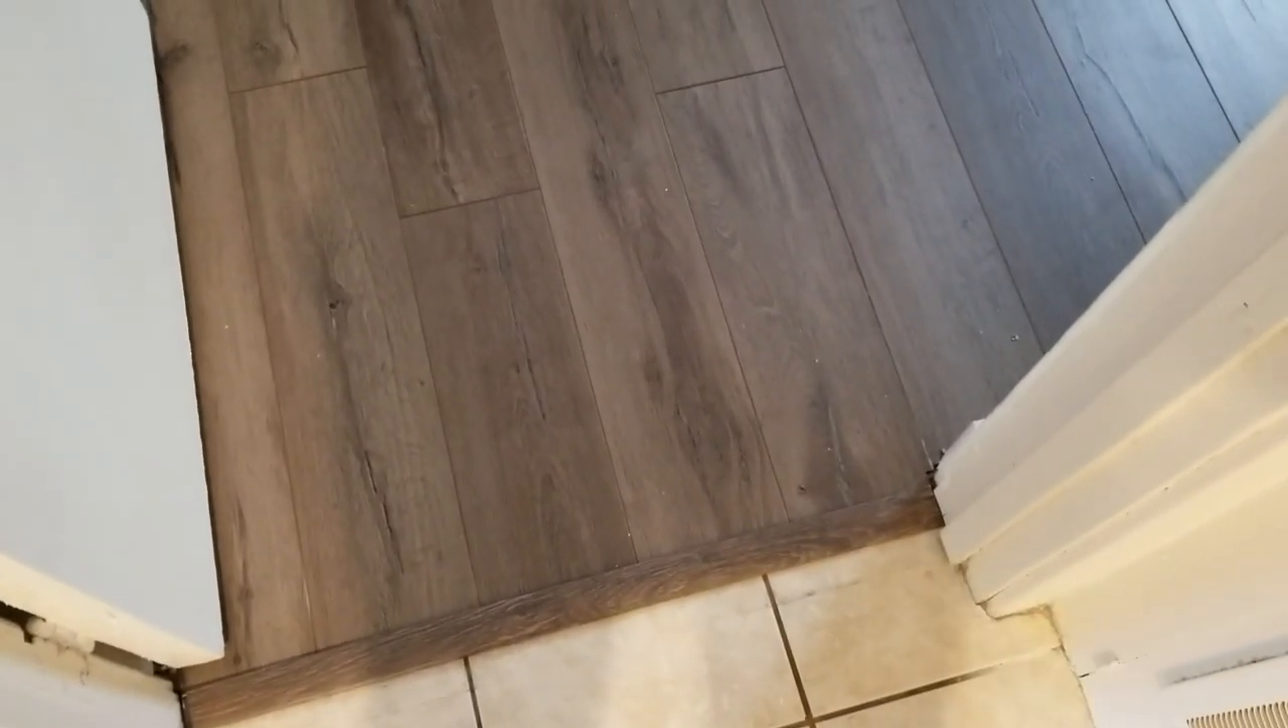Okay, so now we have our moldings in place there. Our T-molding that transitions the wood floor here to the tile floor.